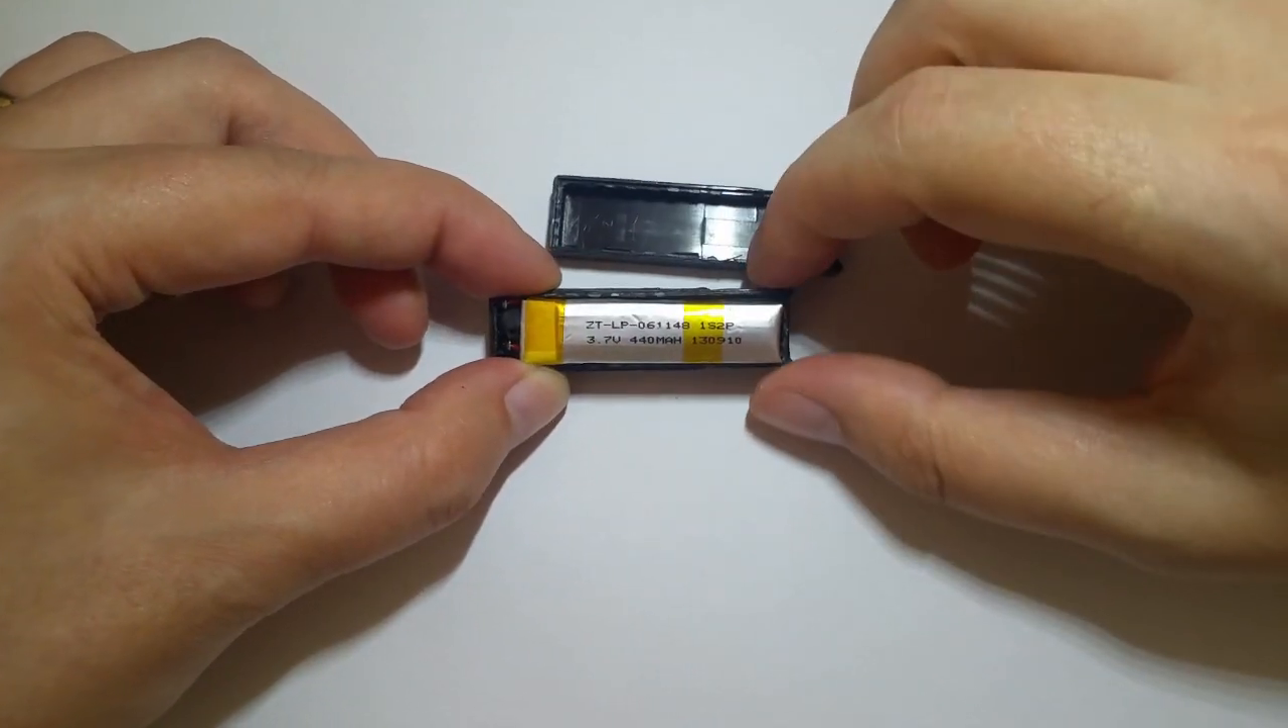And voila! The case is open.